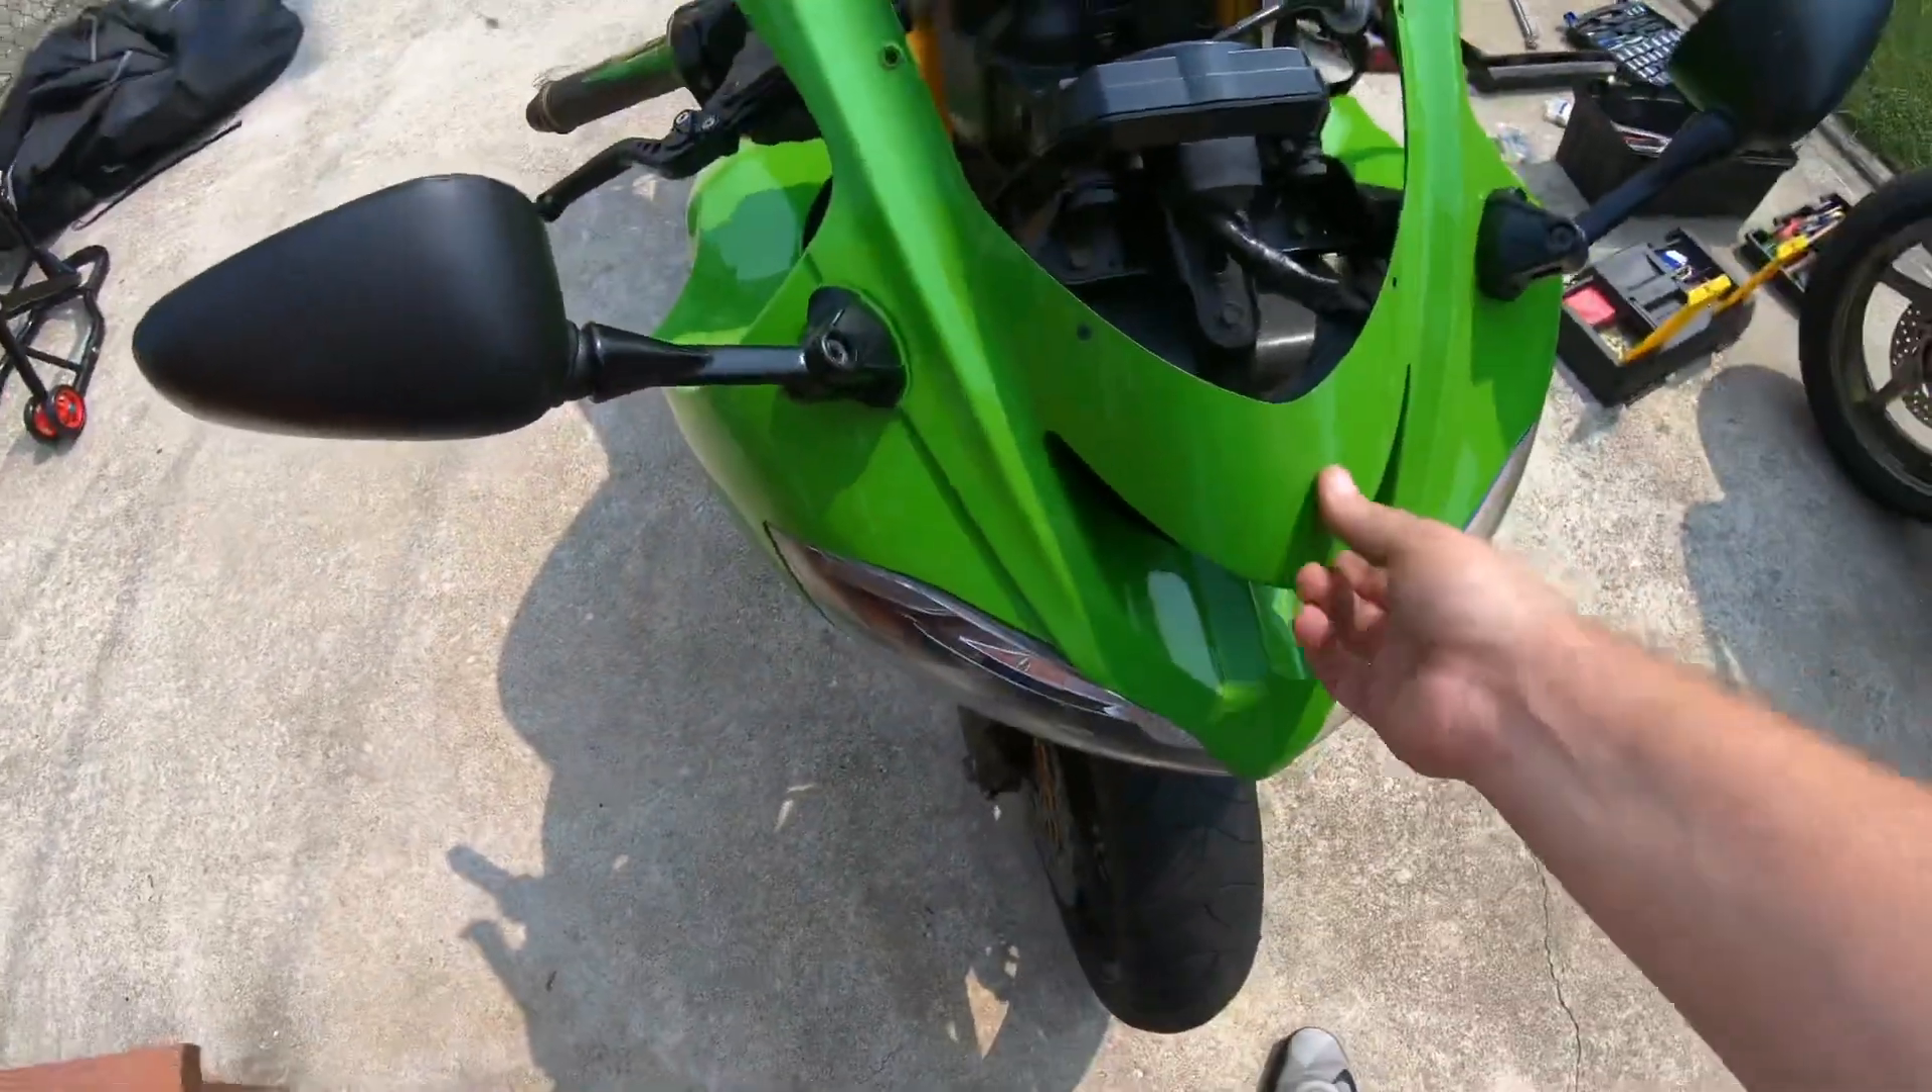I got the mirrors bolted down so there's the front end.